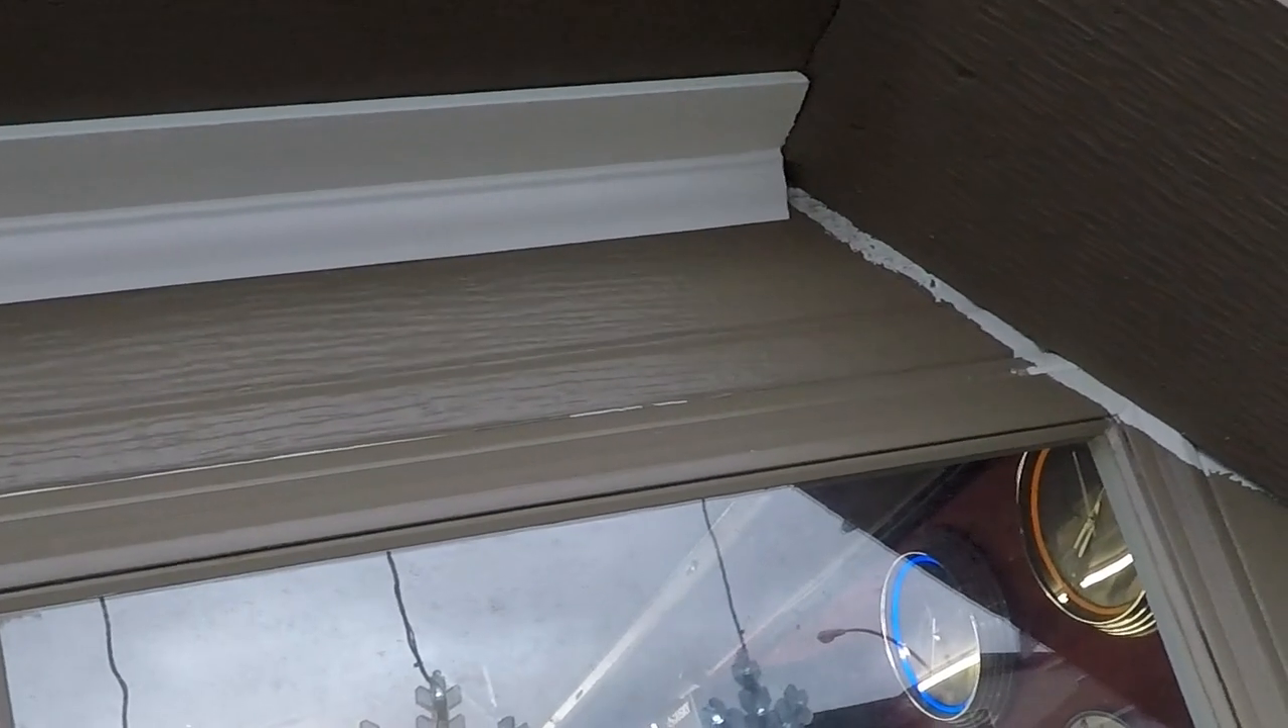It does a bevel anyways and you can see how the bevel fits nicely in the corner.